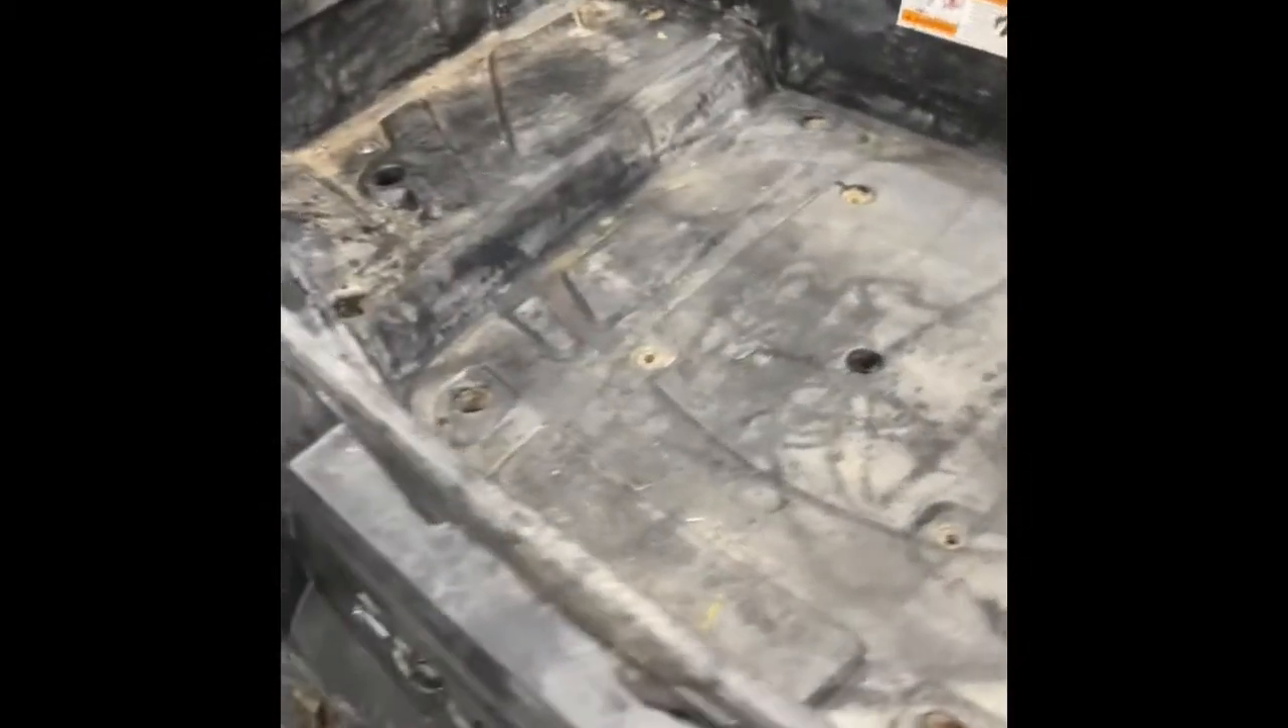I got all the bolts out to get this rear bed off.